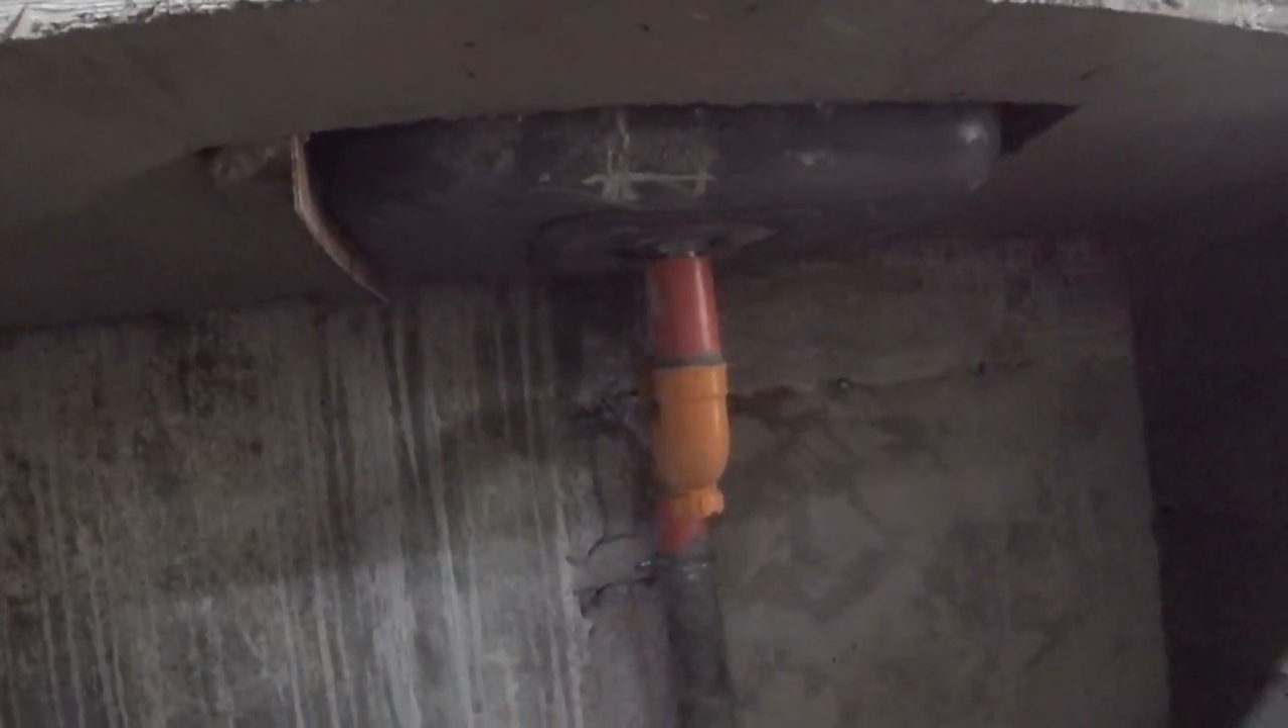Nakakabit na rin Kahapon Itong ating Piping Piping ng ating Lababo.